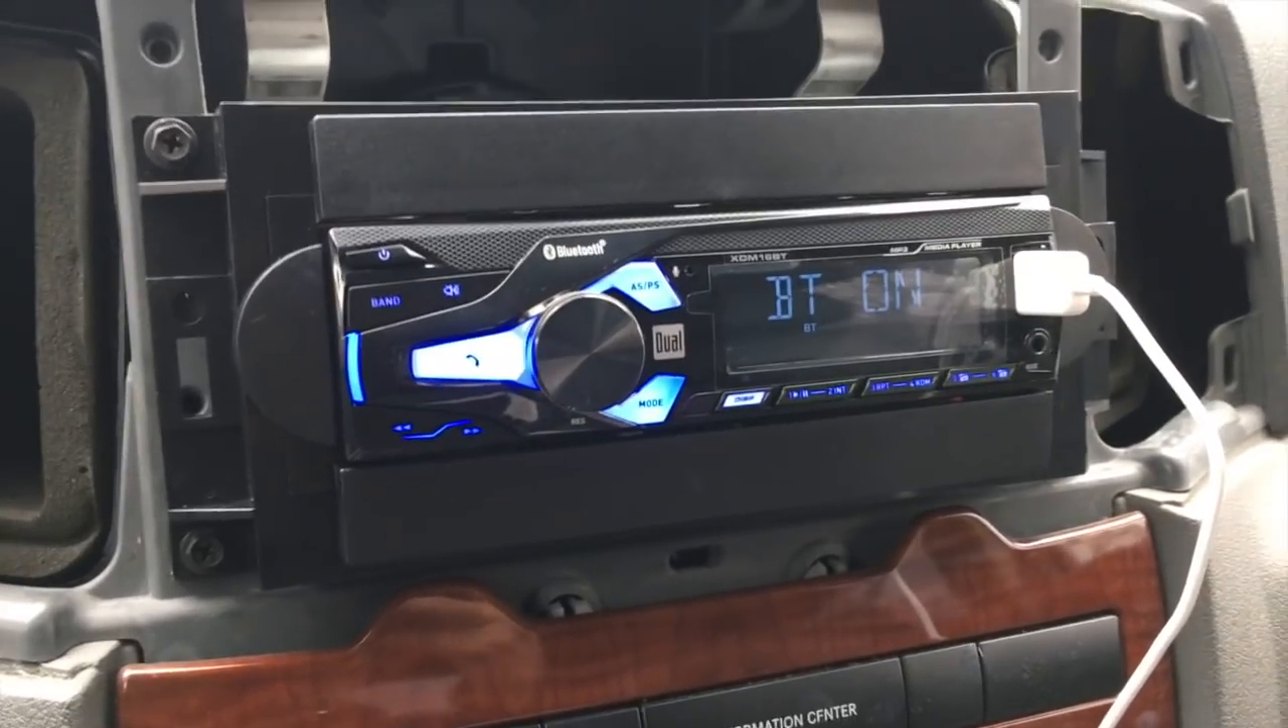Ok guys, so we got the unit in. I got the Bluetooth hooked up.